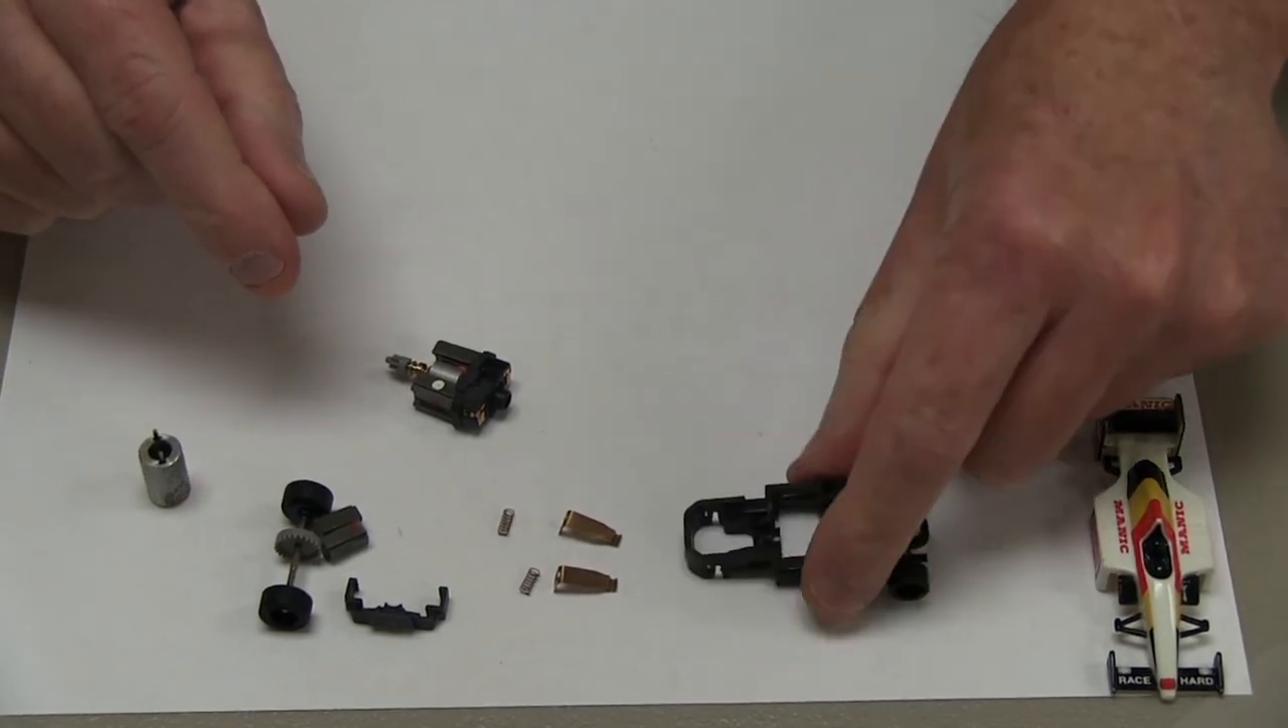So now the chassis is basically broken down into really almost the most basic form.